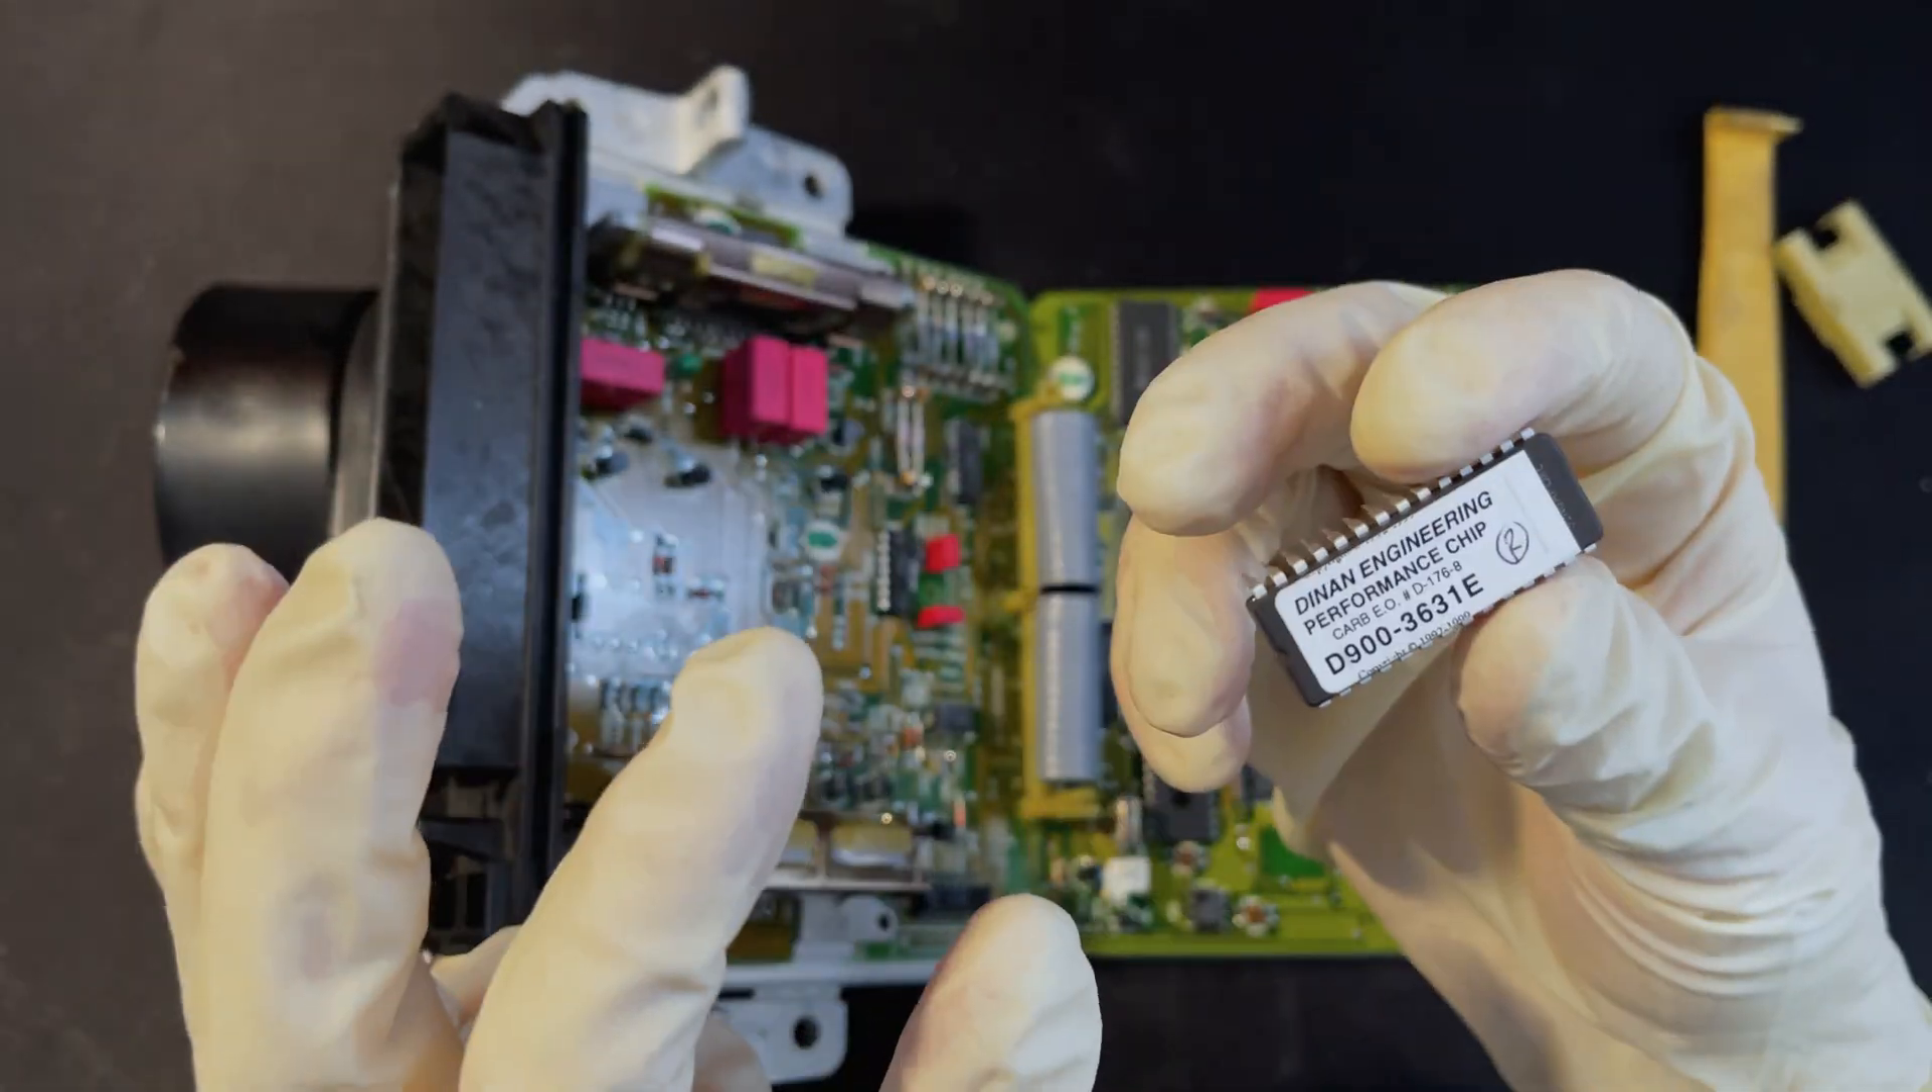Chip is out. It's safe. None of the pins are bent.